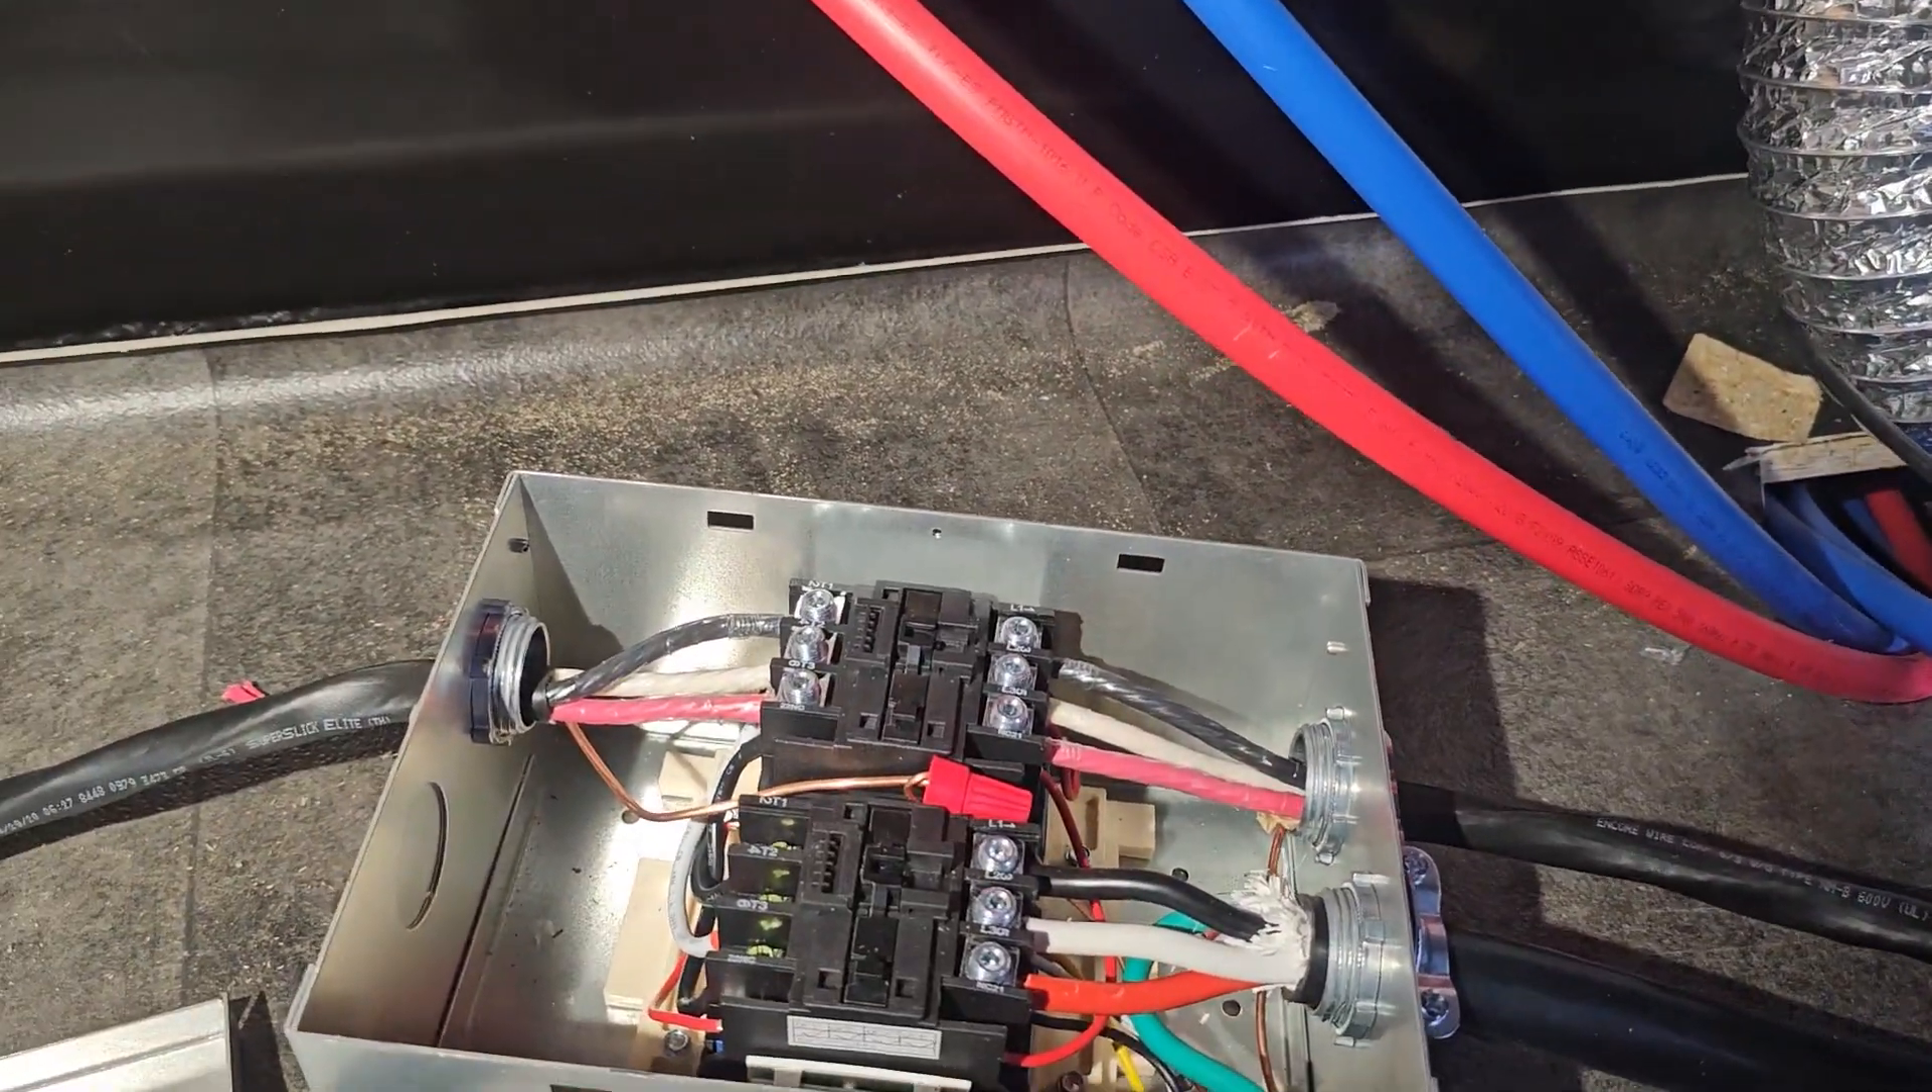So we are pretty much done here we just got to put the cover back on which is pretty easy to do.